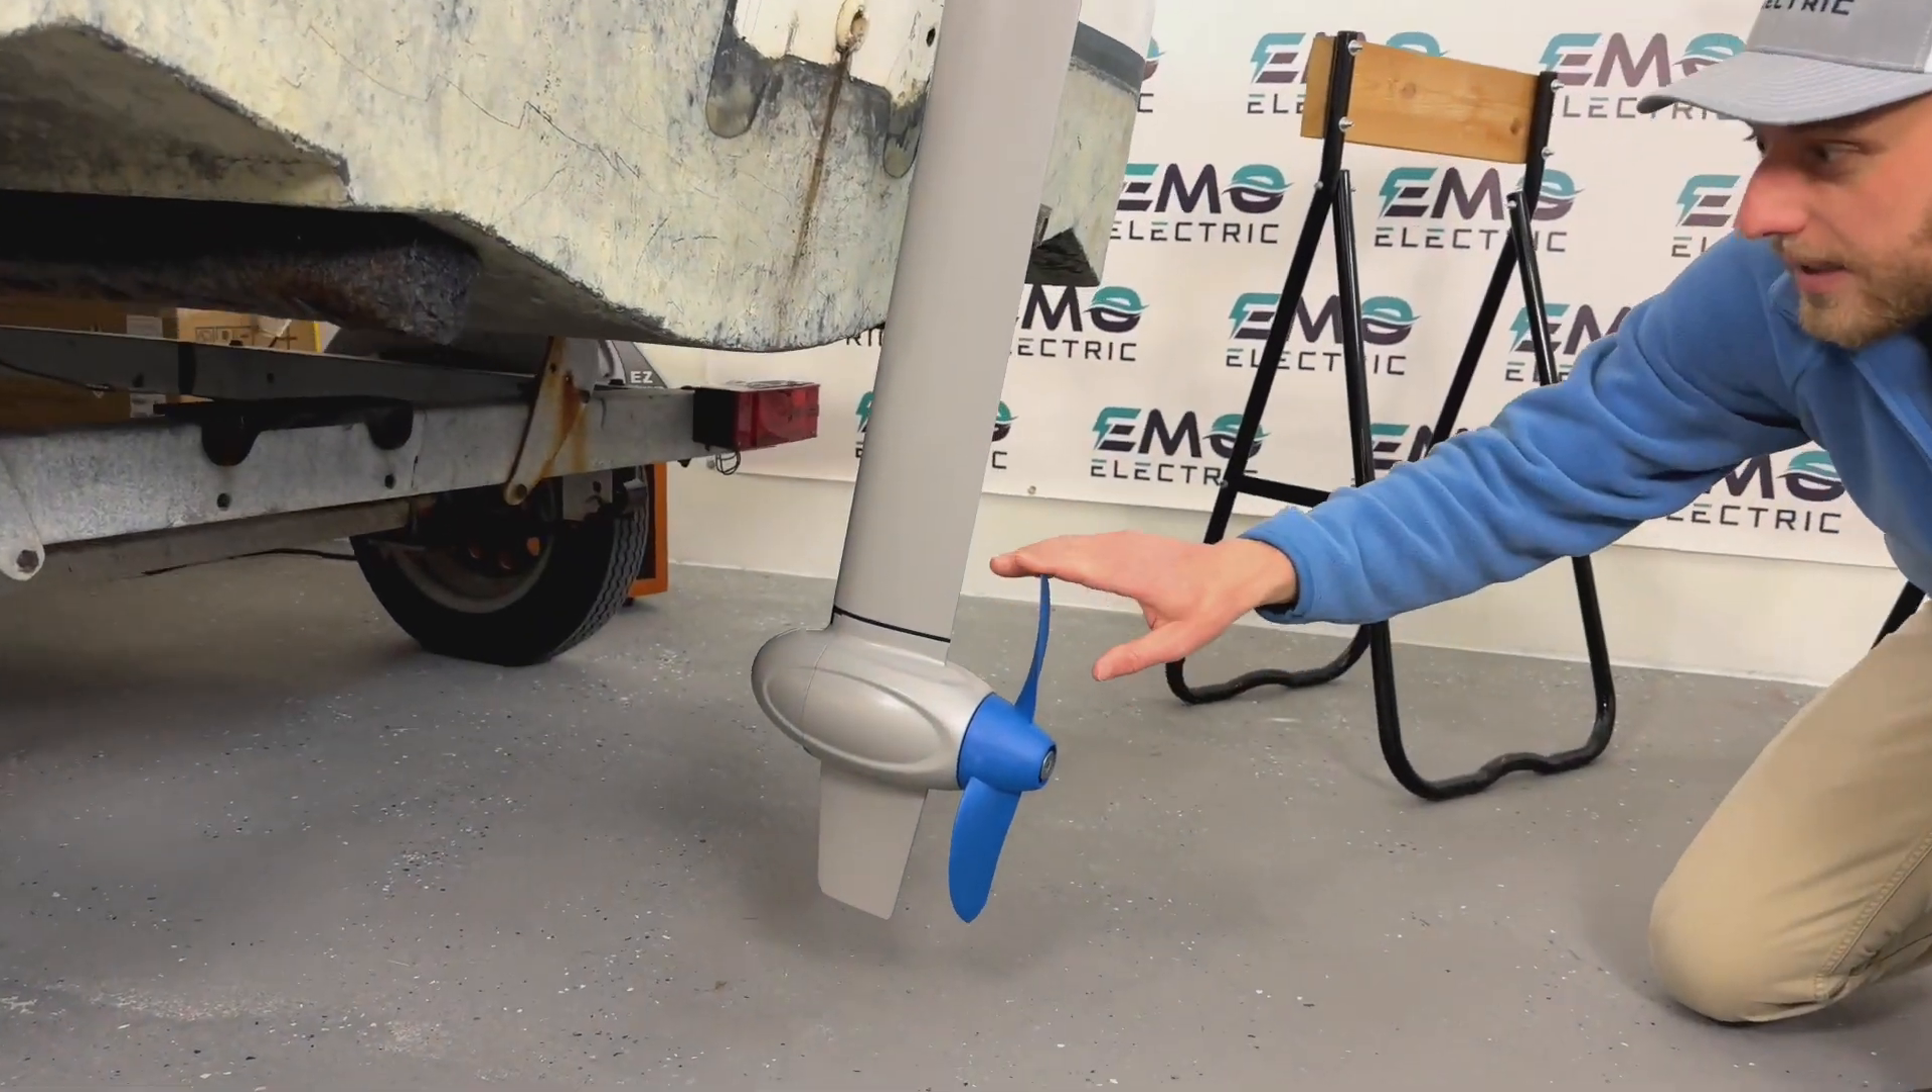So now, if we get down low, we can see that there is a bit of a gap between the top of the propeller and the bottom of the transom, right?